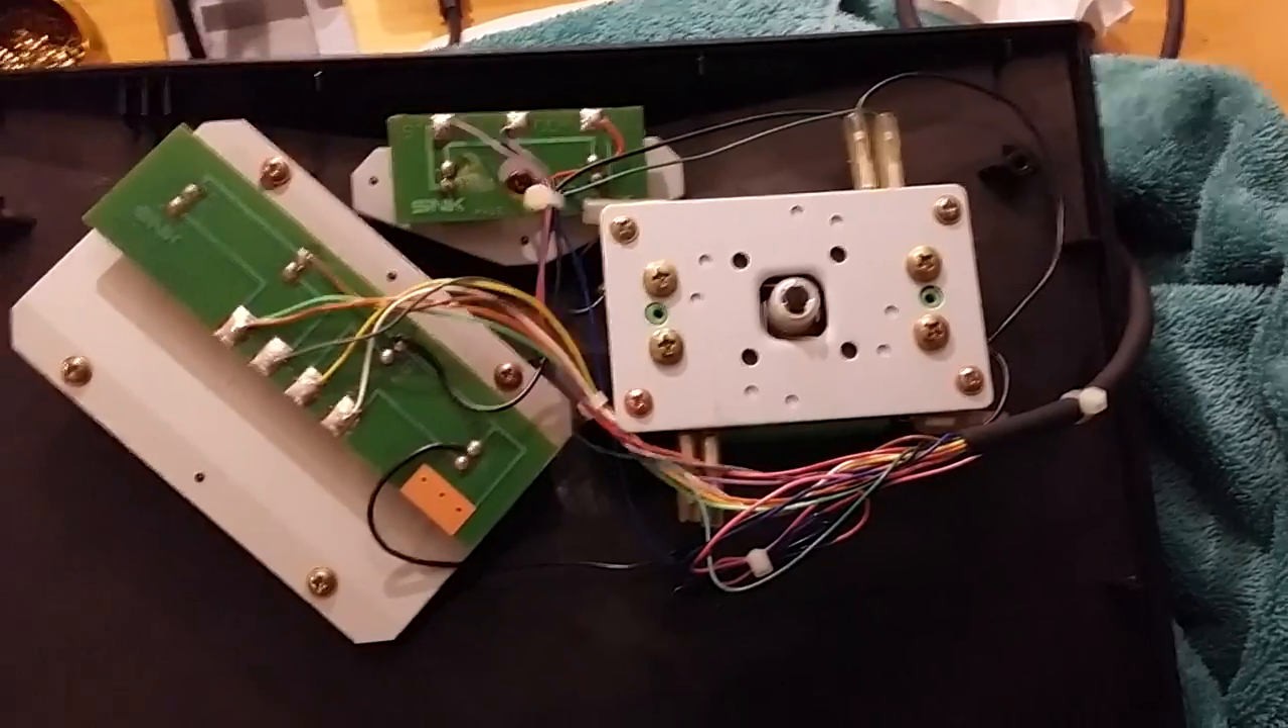So I've already removed the back side of this stick and this is the internals.